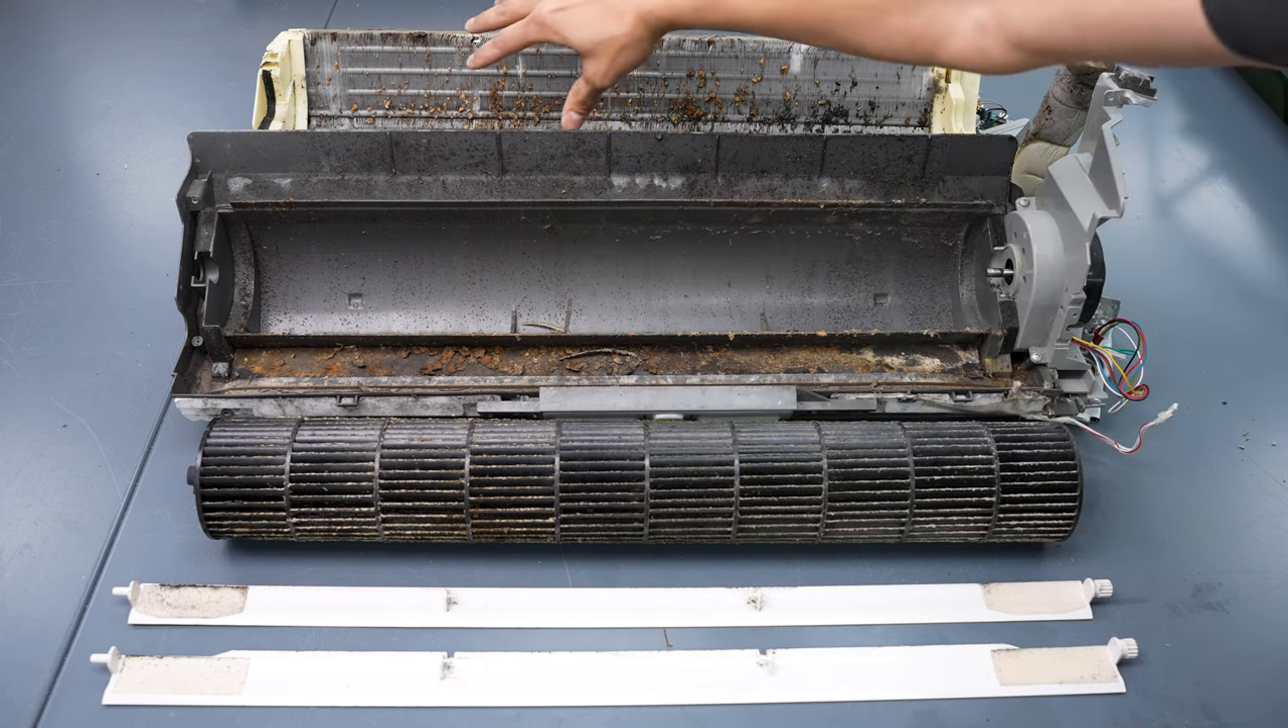As you can see here, we have a mini-split indoor wall-mounted unit that's been dismantled.